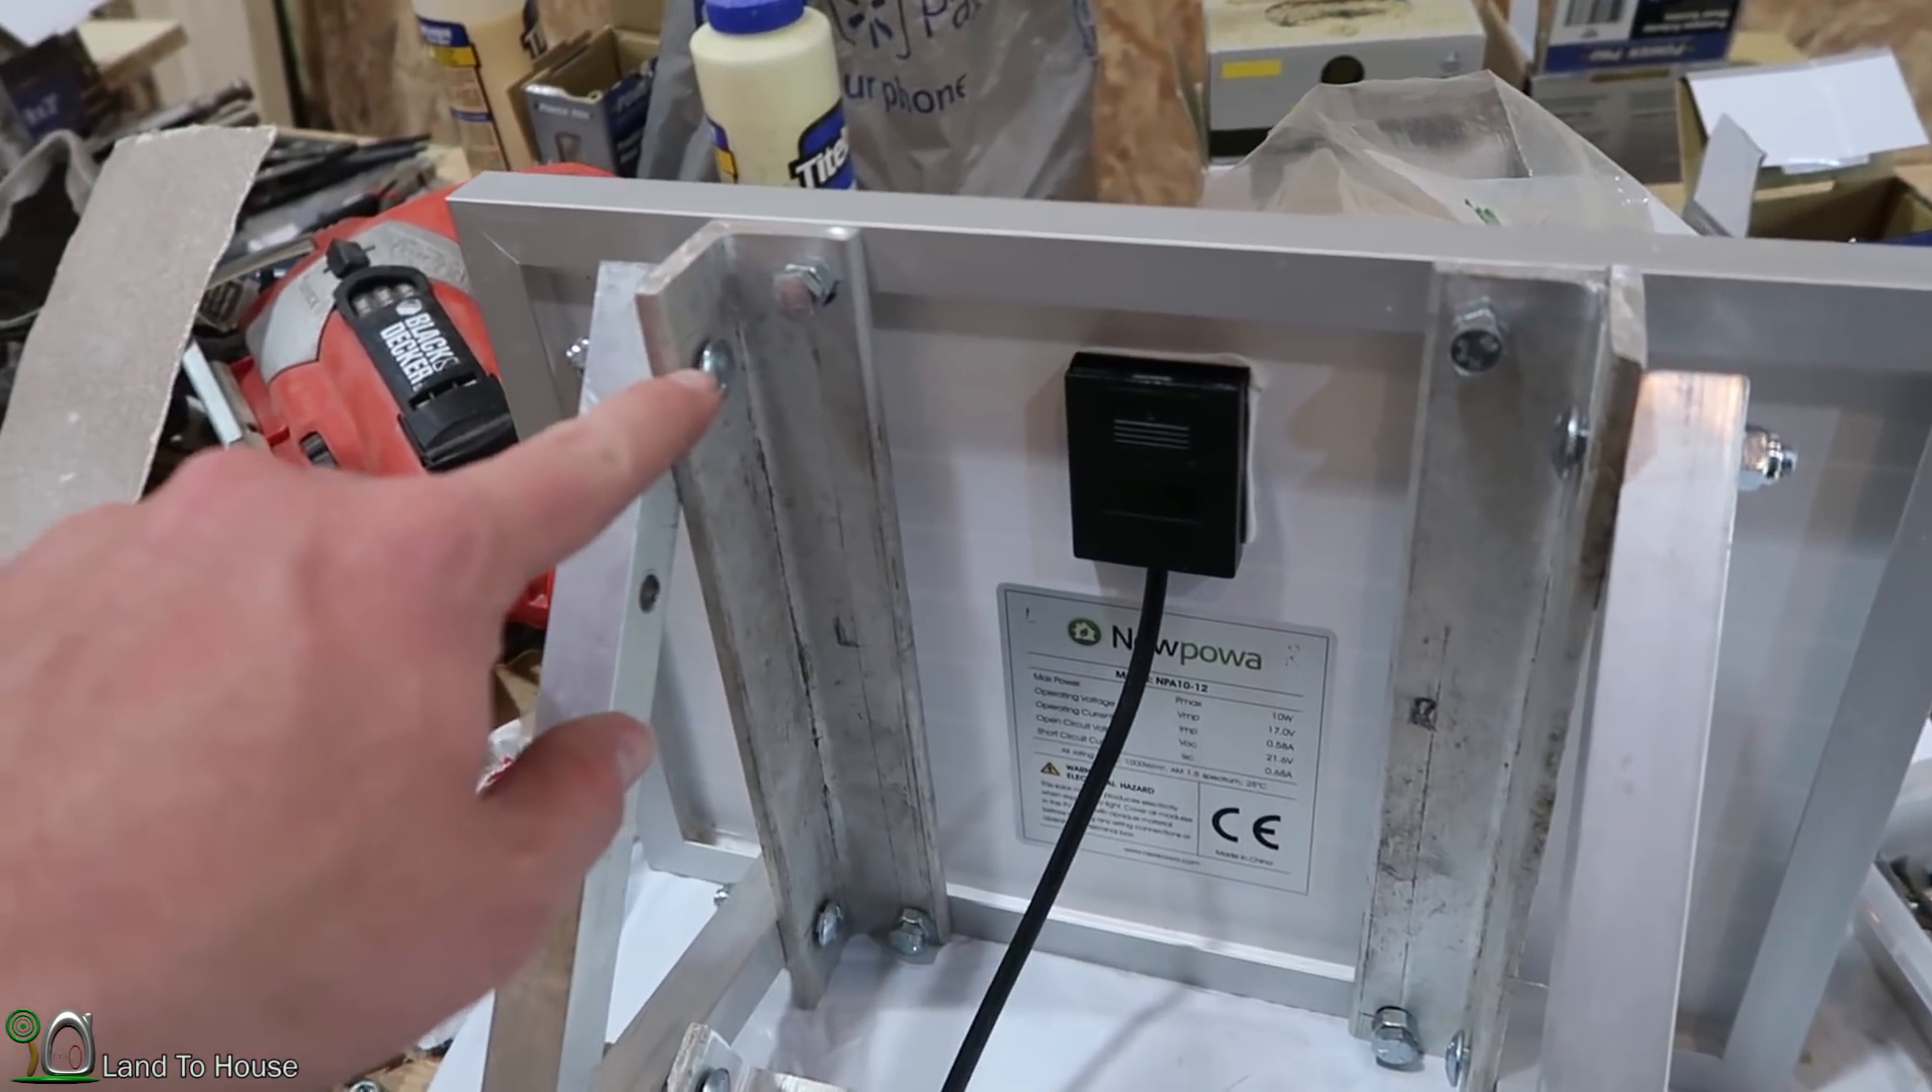I cut down those two big L pieces of aluminum and mounted that to the panel itself. And I was able to tap that threaded hole or that hole with the threads.